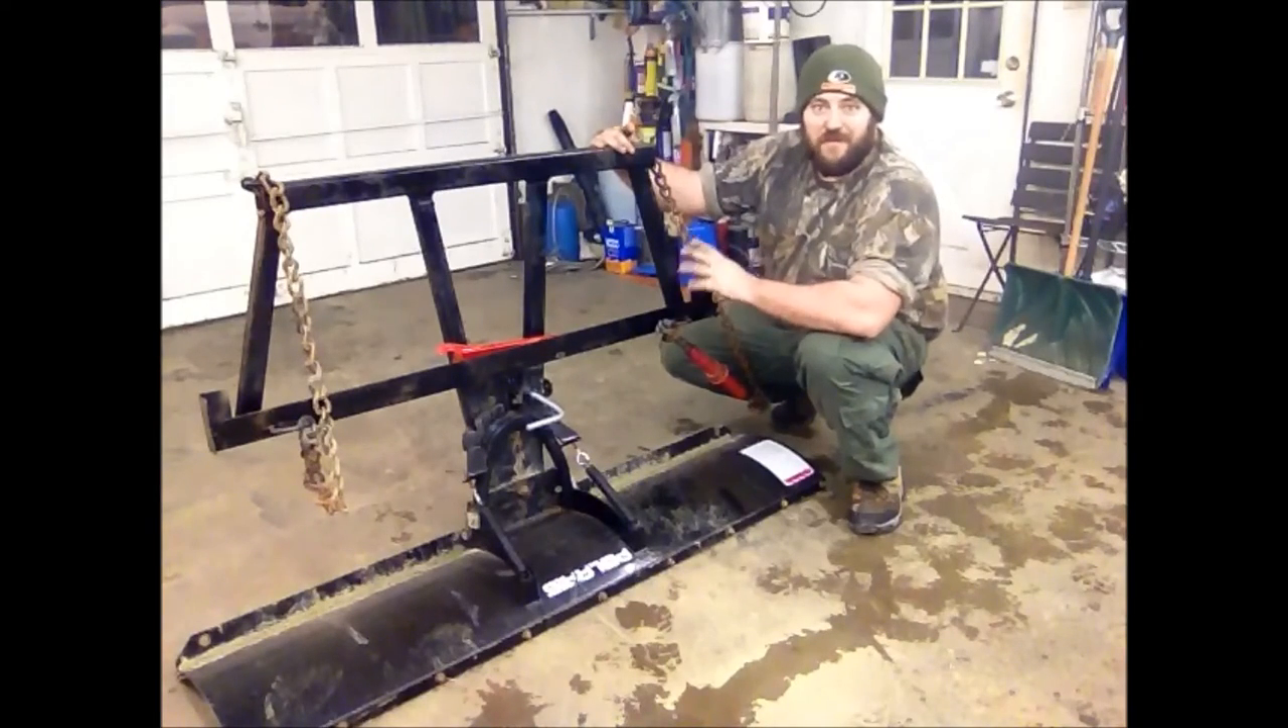We now have all the cross bracing welded onto this plow frame. We have it reinforced and ready to go.